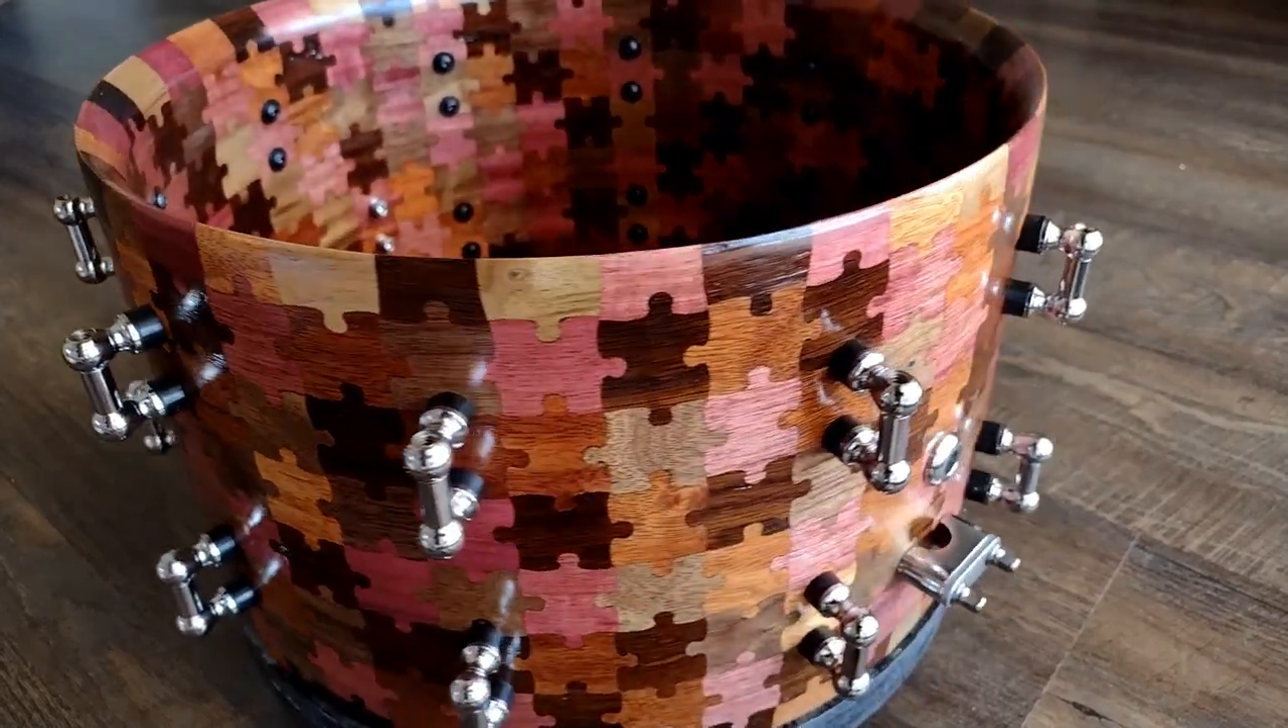Here is a beauty shot of the drum. It's basically finished. All you do now is add the heads.